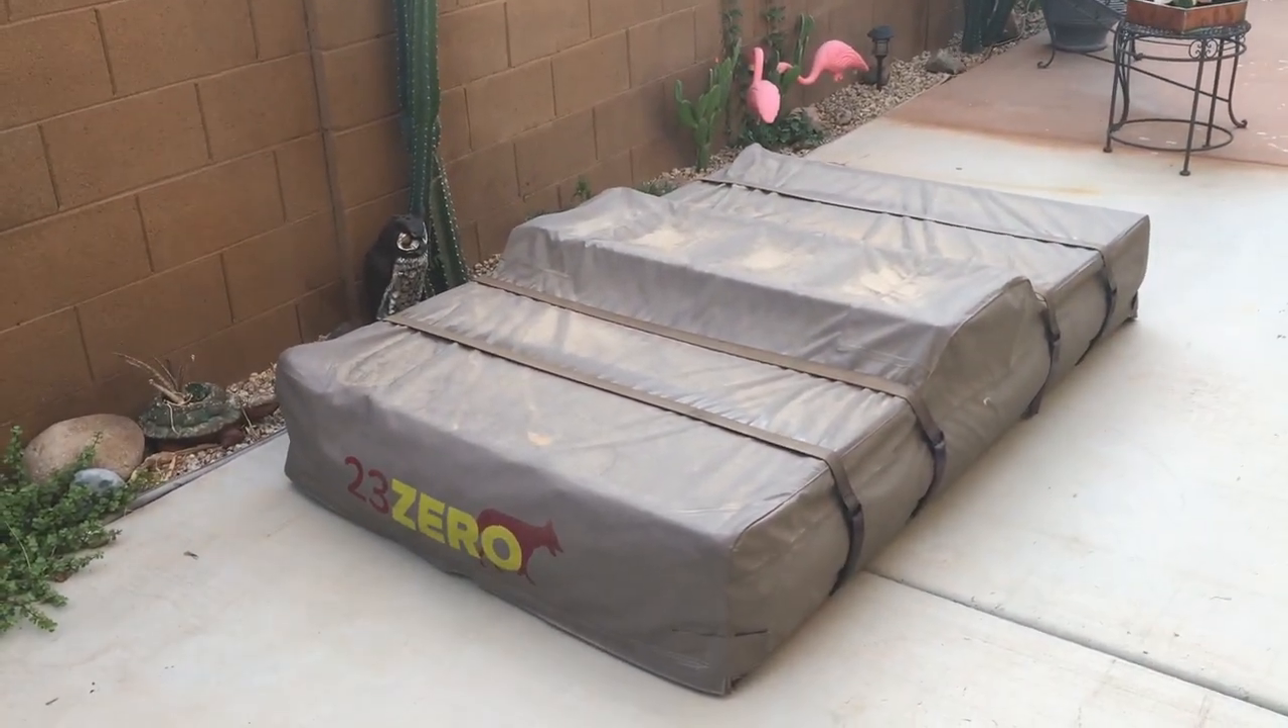Okay, got the rooftop tent off. As you can see, it wasn't as bad as what I thought it would be.